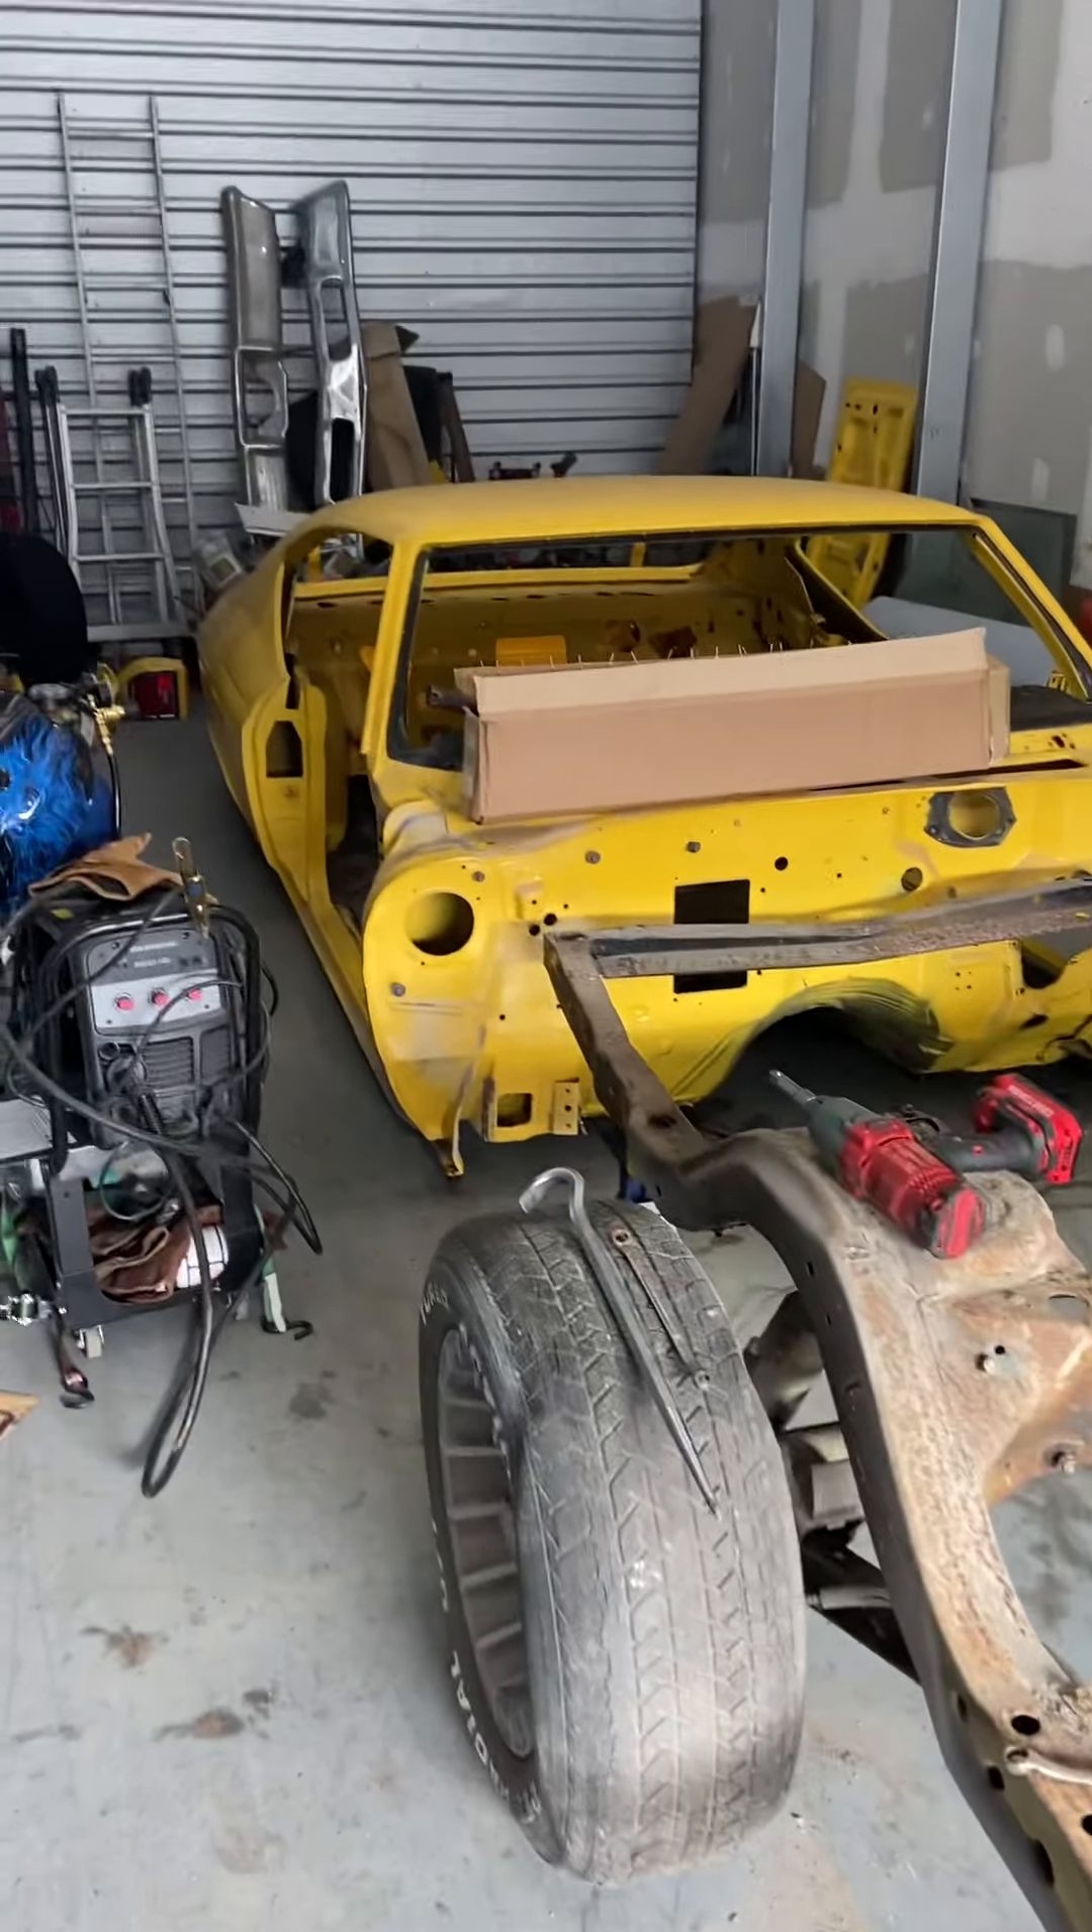All right so i've got the body off as anybody can see the body's off the frame.